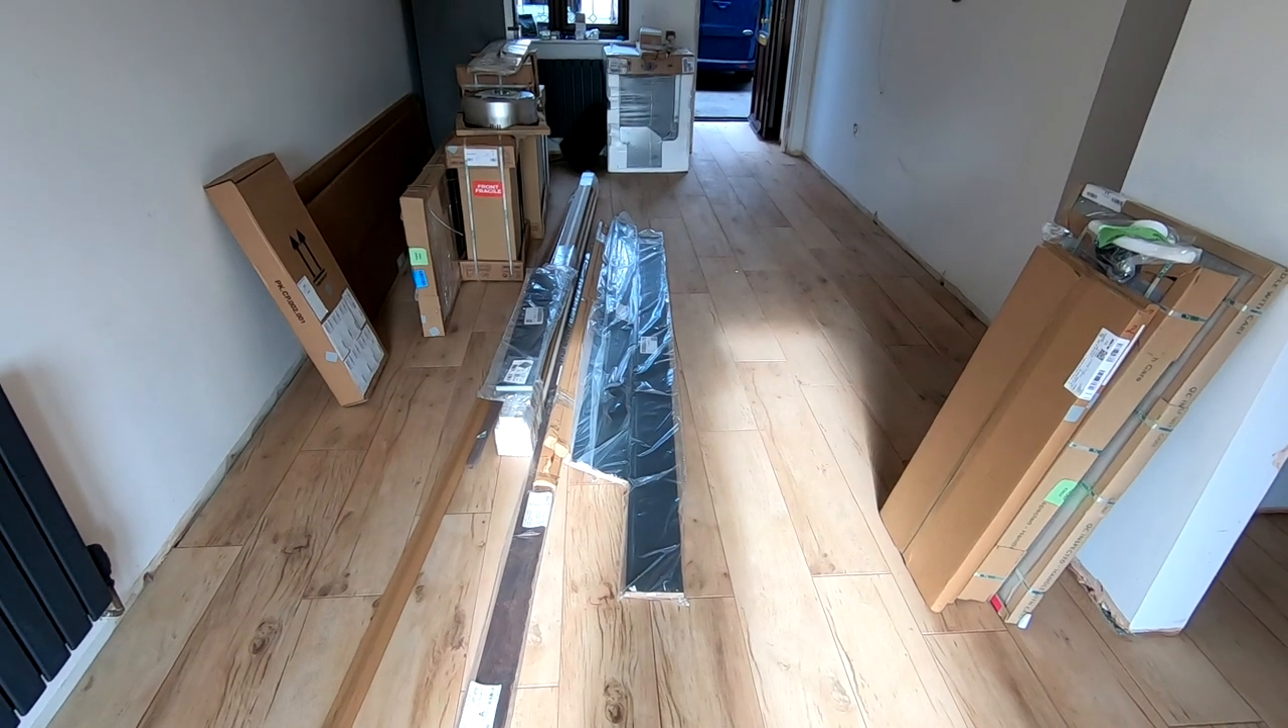So that's the floor it's already tiled.